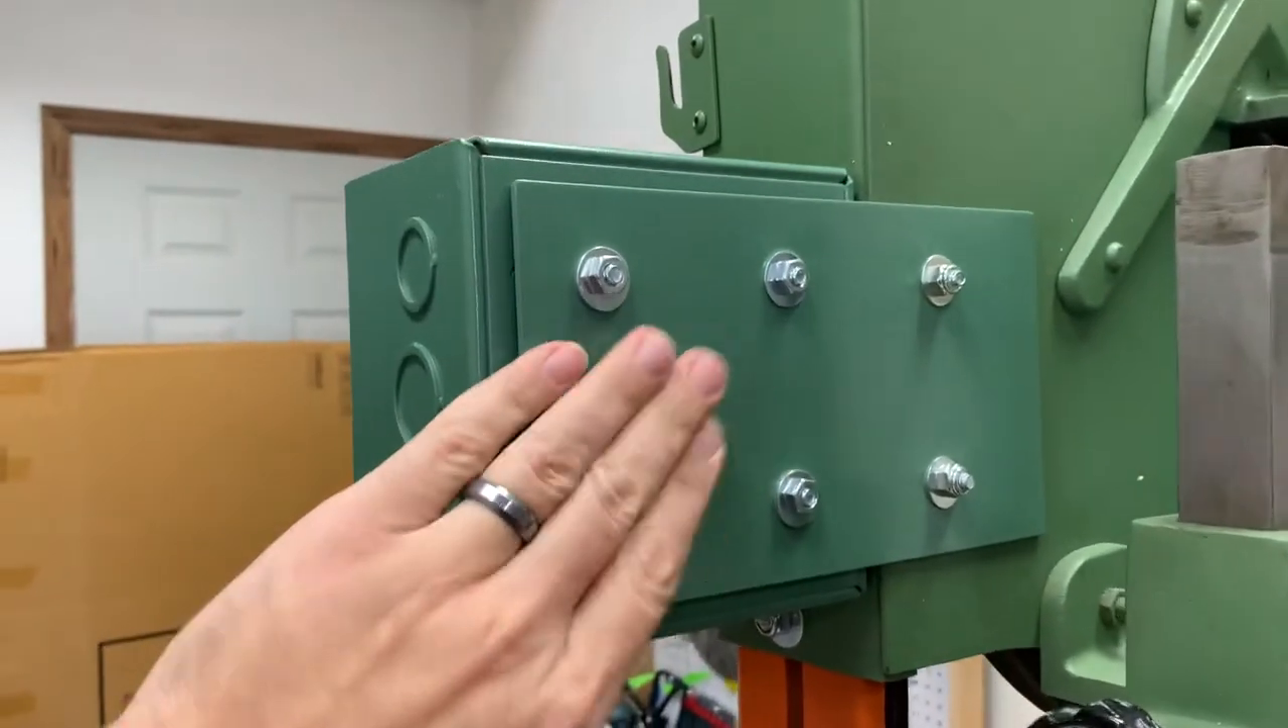I've mounted our controls box to the top of the saw you can see the the bolts that i drilled through the head and our piece of steel plate so that's ready to go.